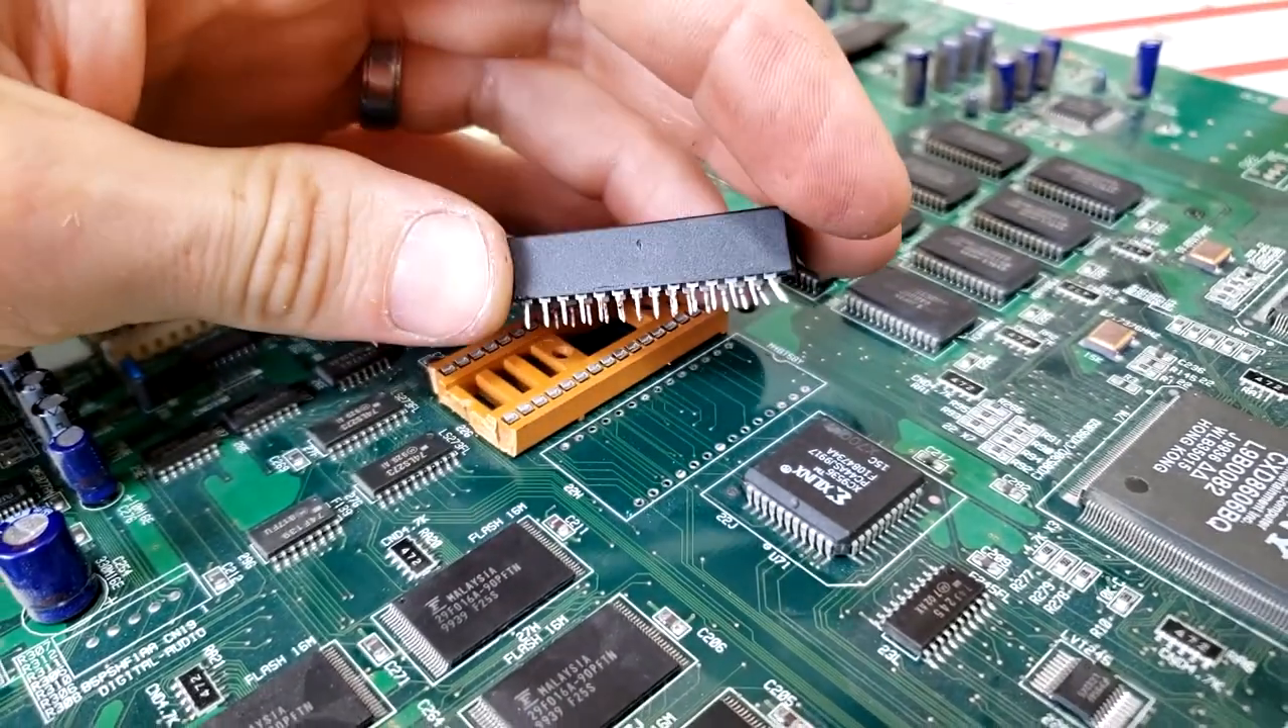So I've managed to take the chip out.